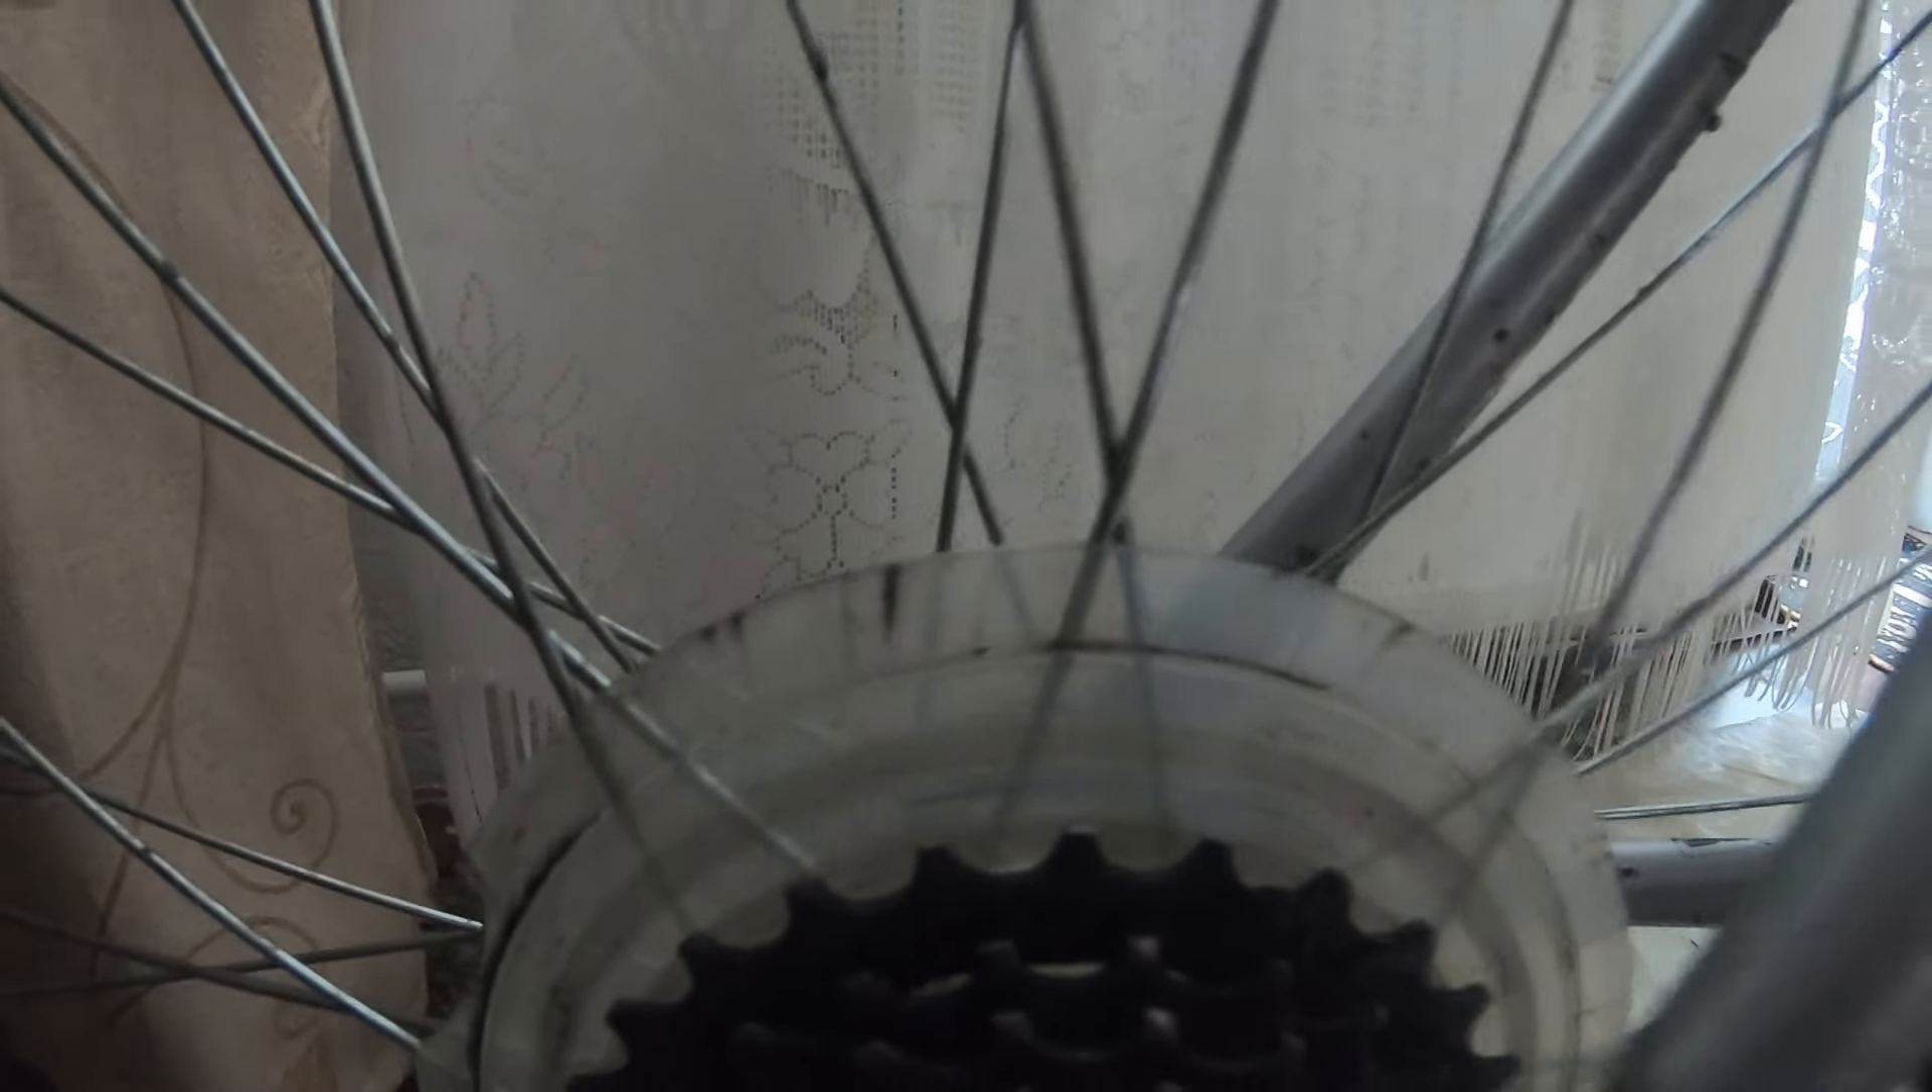Oprócz tego, teraz mam tutaj już założoną inną osłonę łańcucha na tylnym kole.